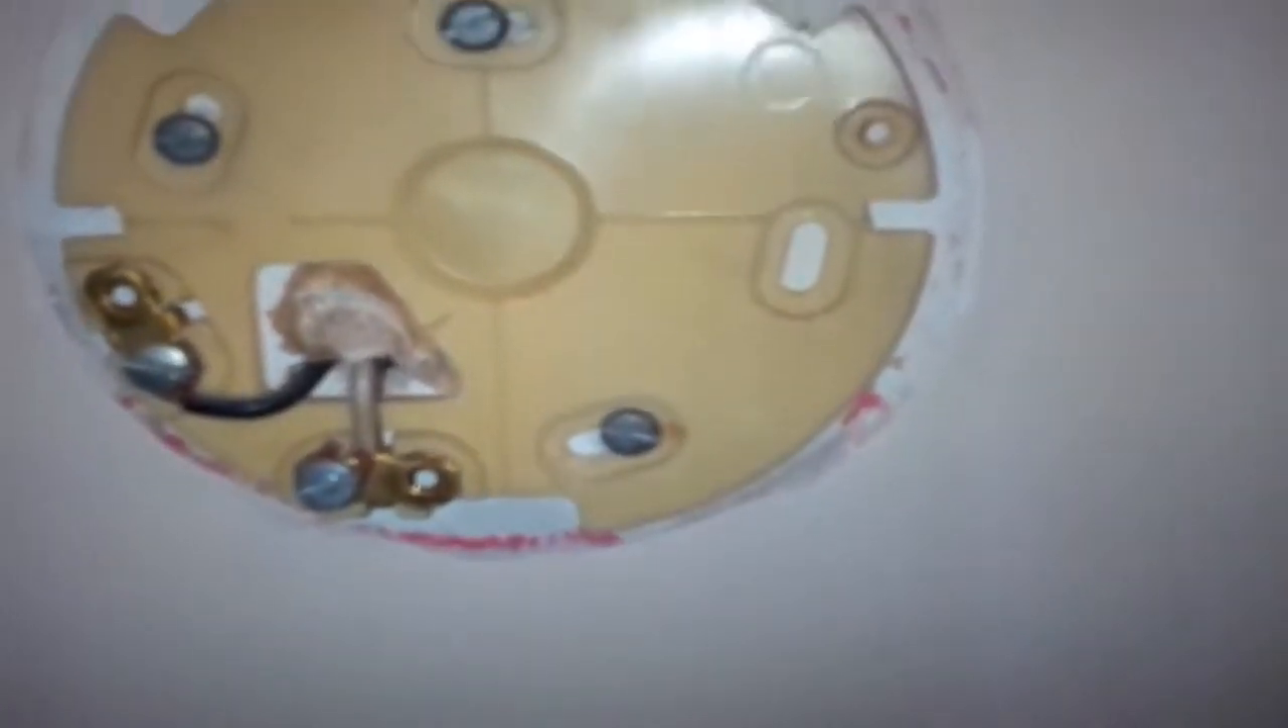As you see here, I have the cover off. I just removed a couple screws.